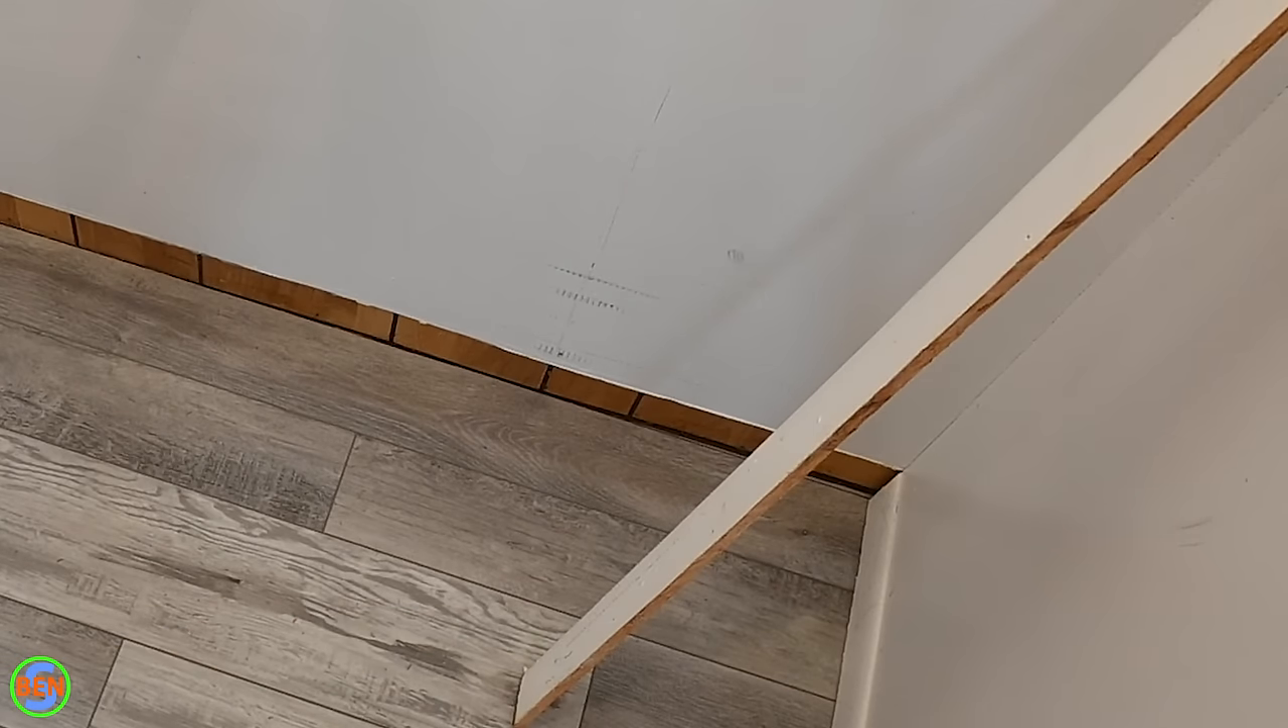You can see we've got this last piece of baseboard here to put back in.